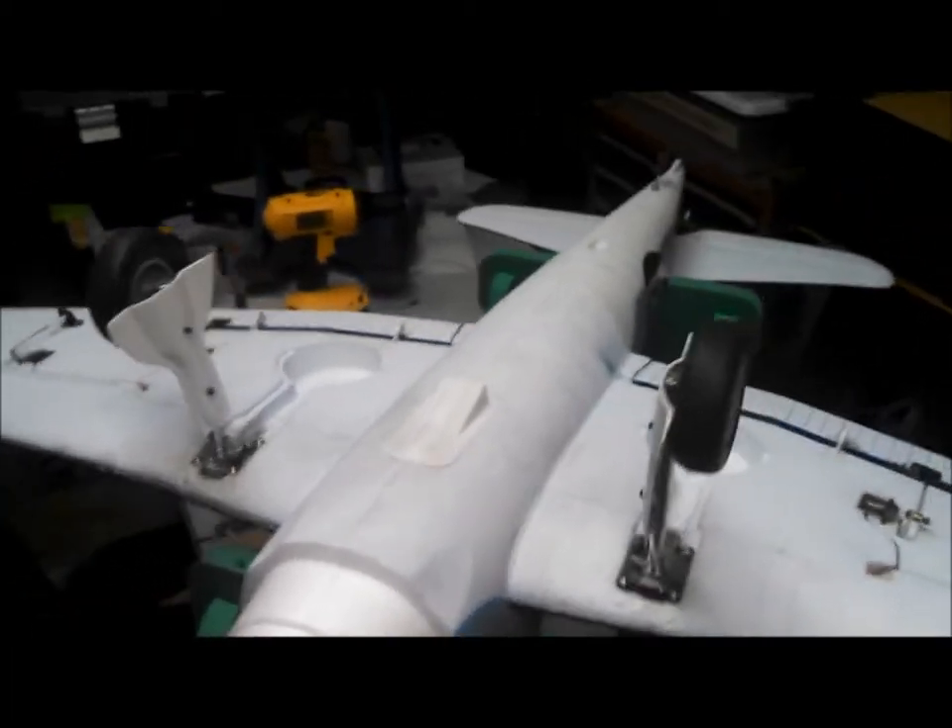Okay so I've completed the, uh, final installation of the RC Lander all metal hundred degree rotating retracts.